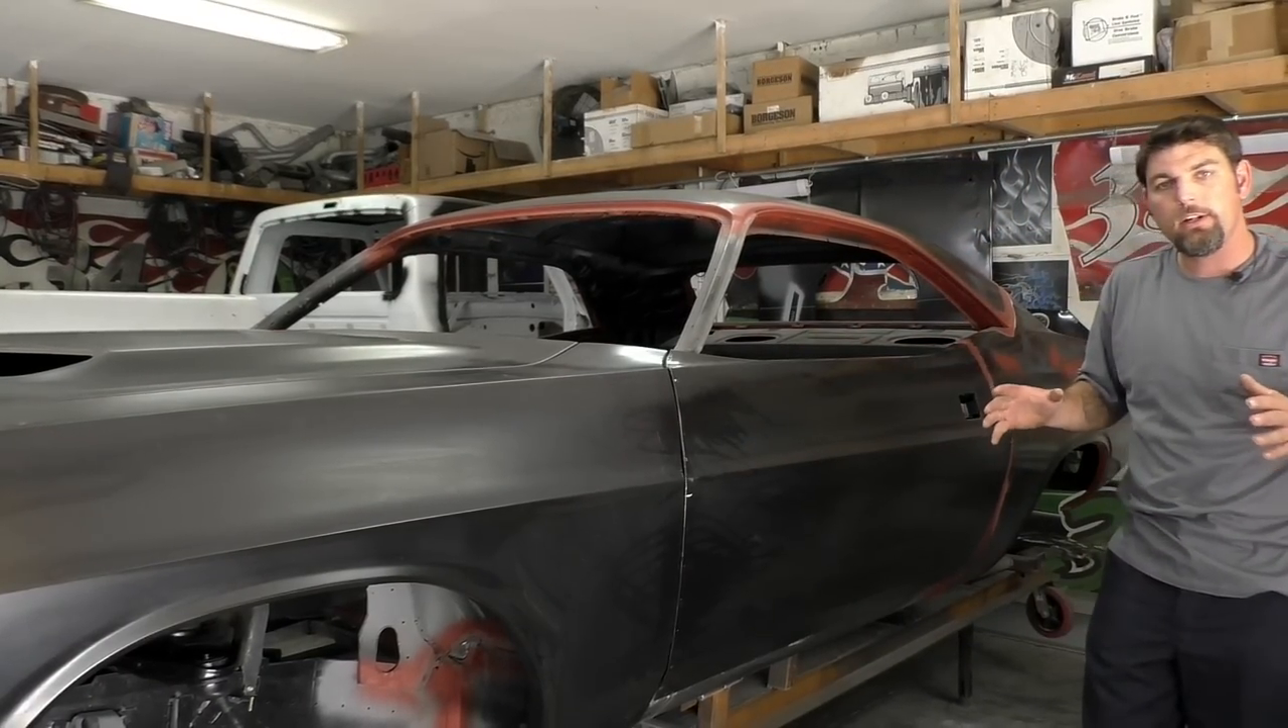This is also a Dynacorn door, and this is an AMD fender, so it's really good to see the two different parts really fit pretty well and flow pretty nice.